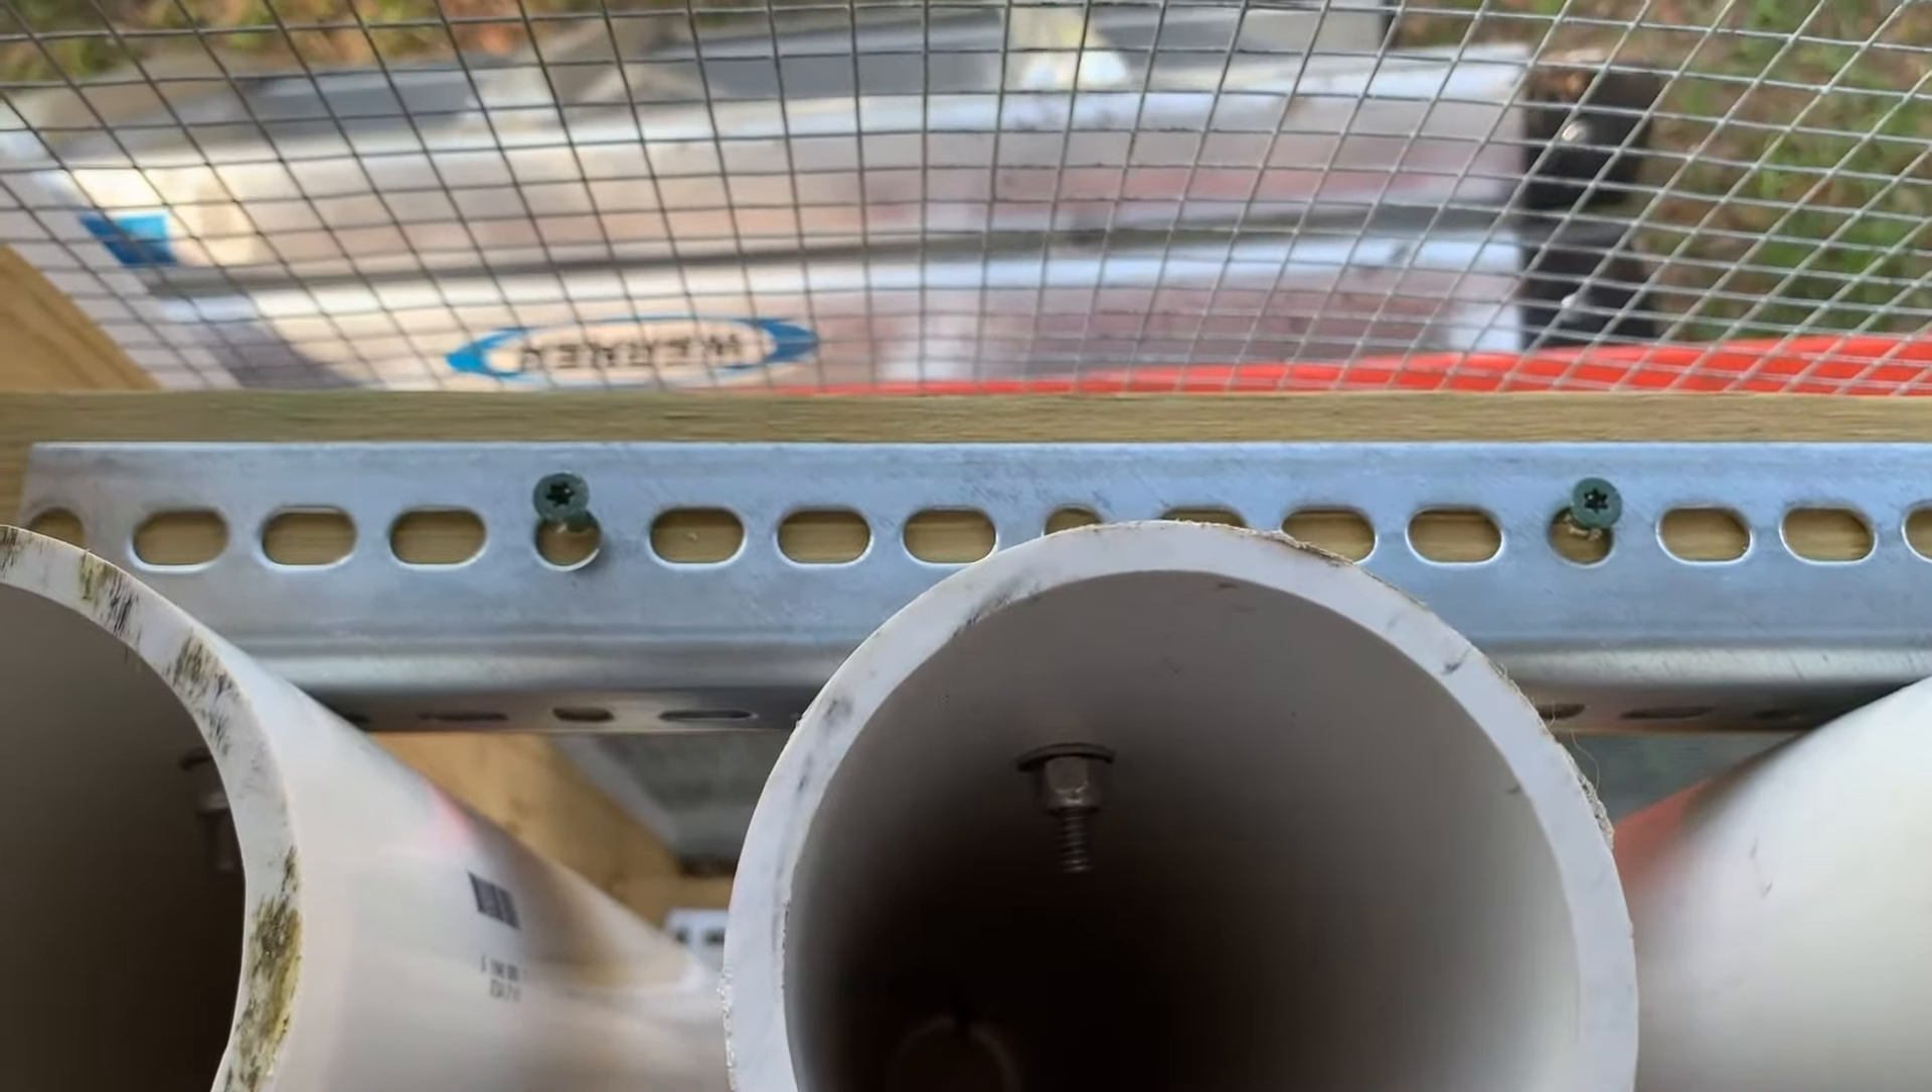See how the screws are in there. And the rail is sitting supporting the weight of the tubes.